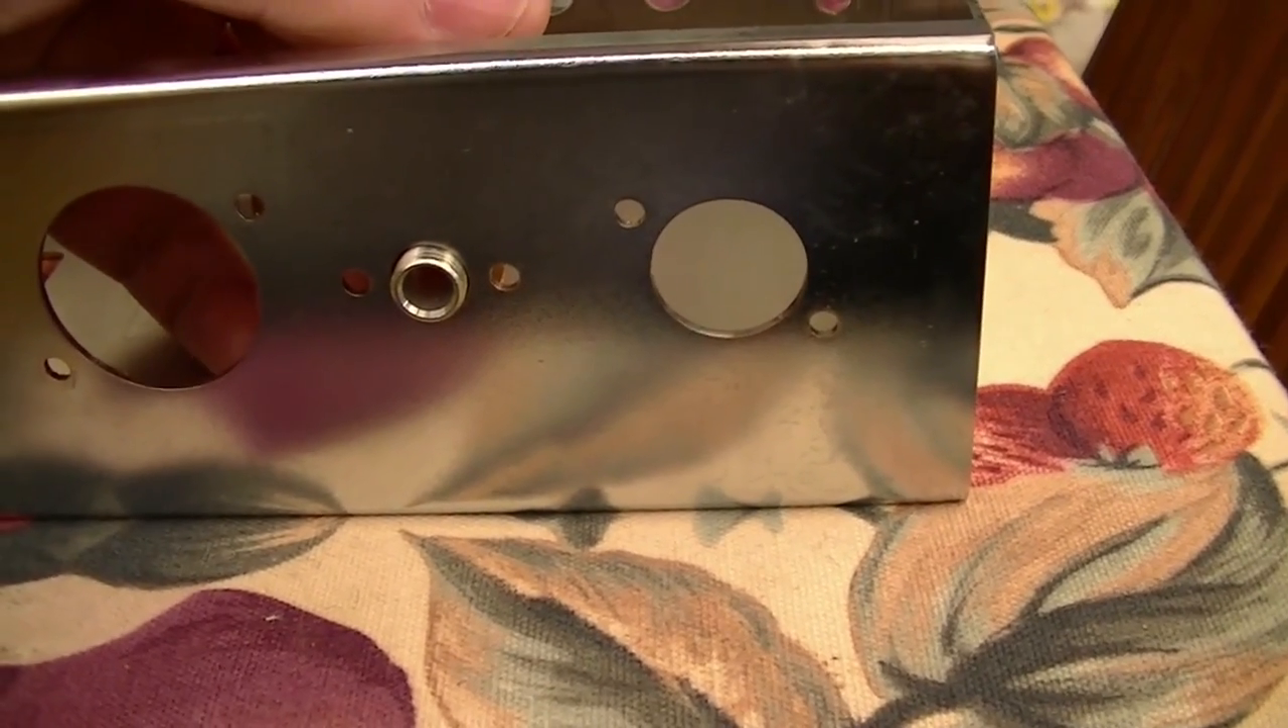So, I've got a nice spare Switchcraft quarter inch socket. Which, fits perfectly through the already drilled hole.